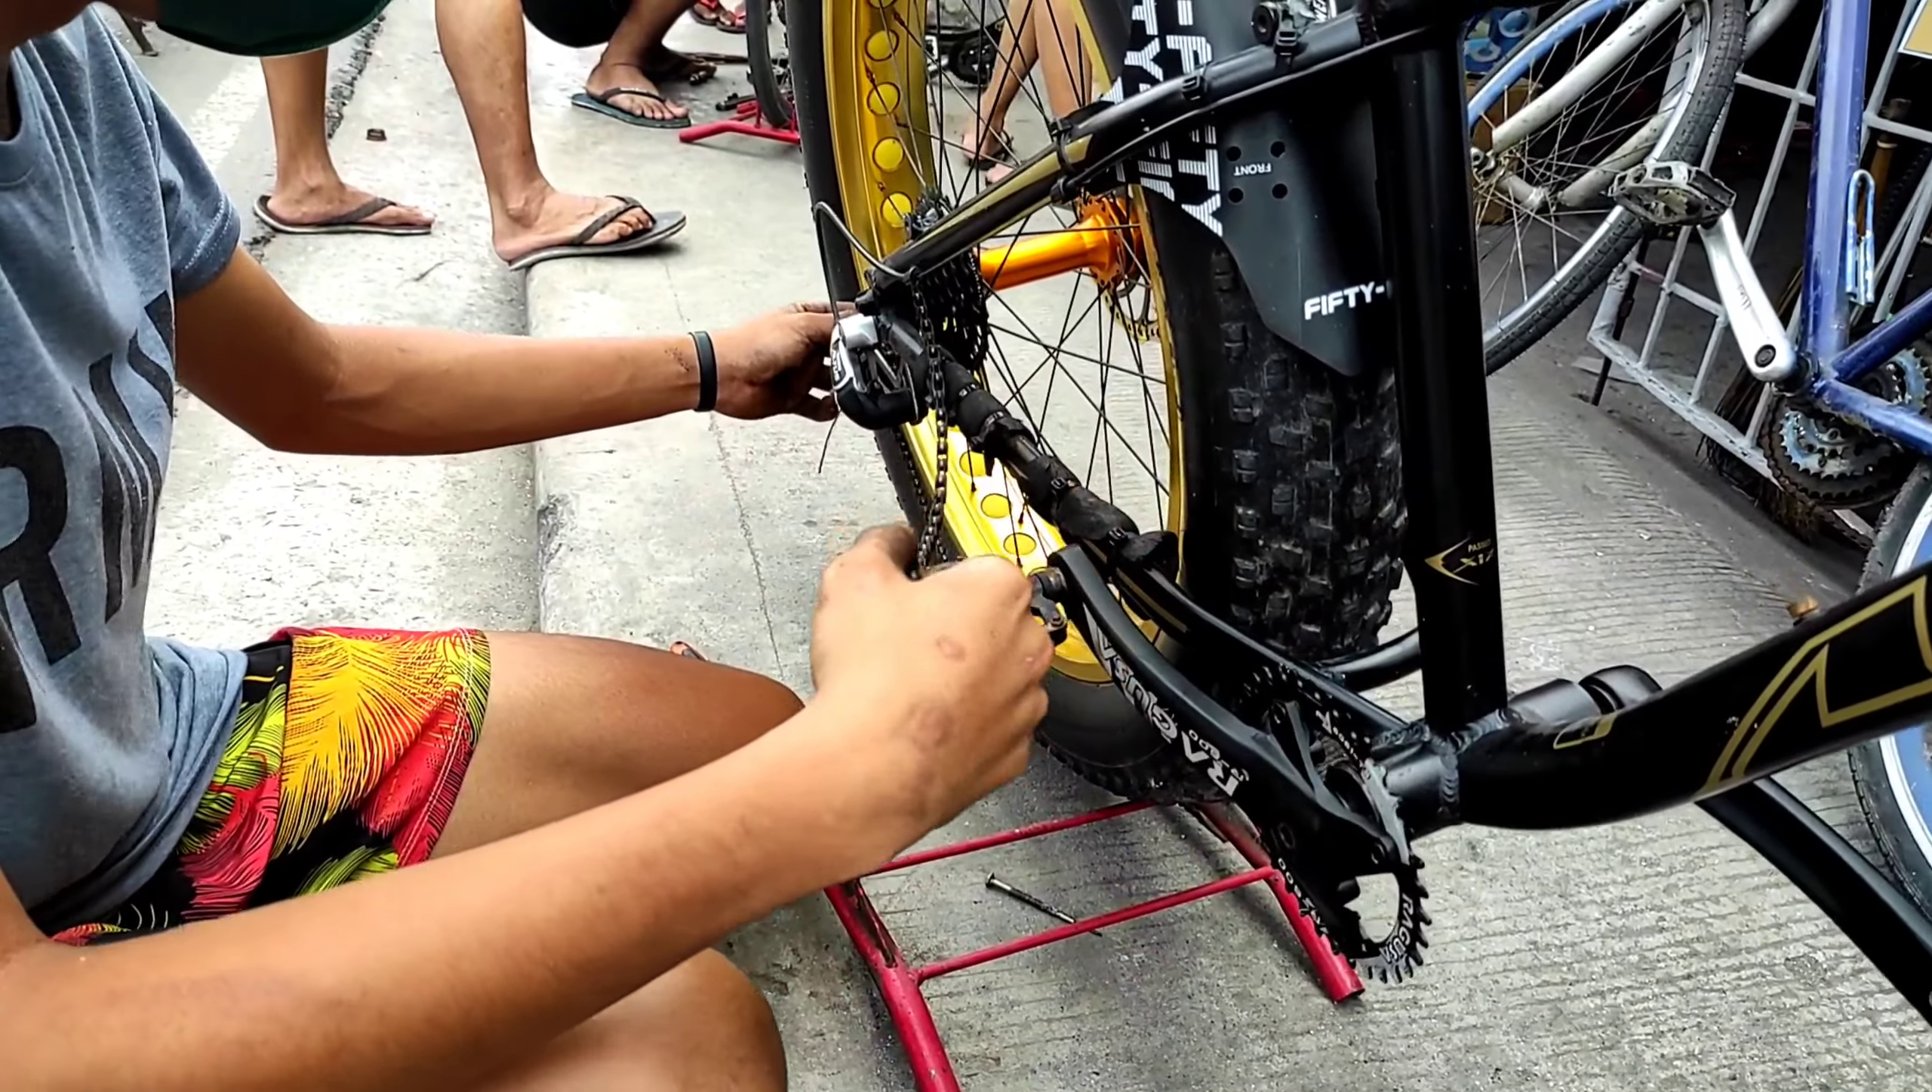Ayan, nakabit na yung crank set.